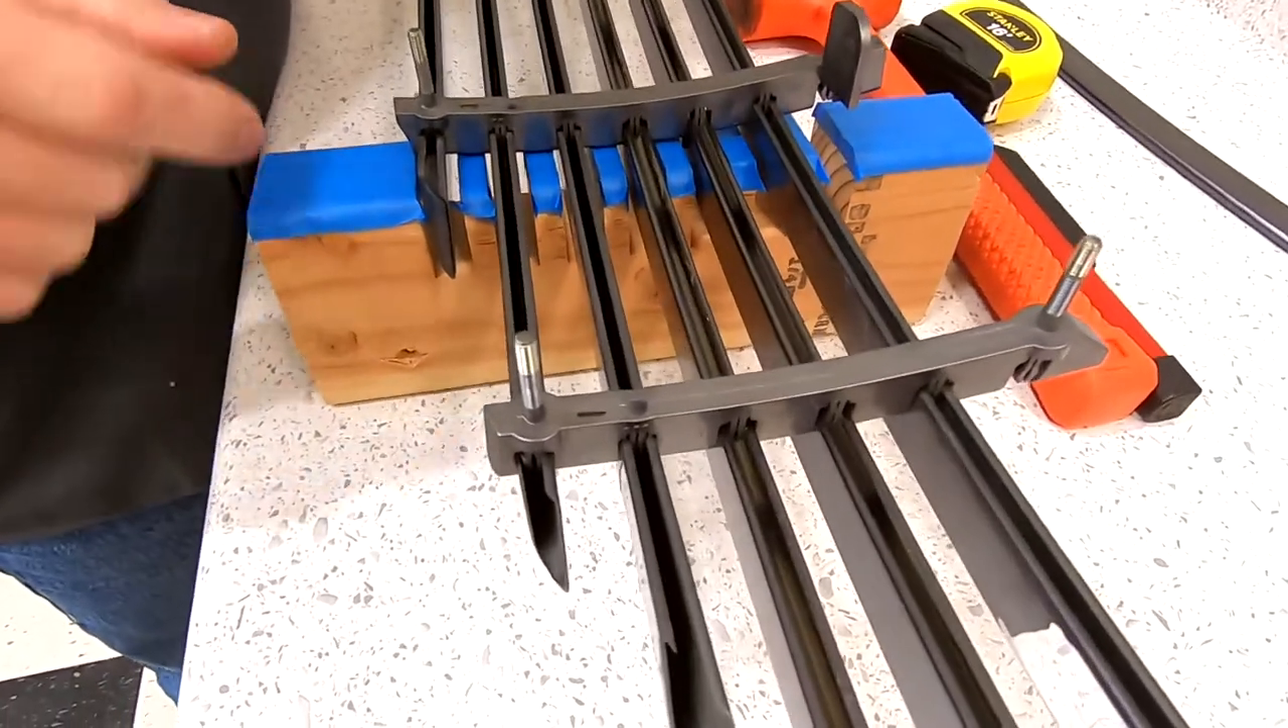And now I have basically a little support for every bar all in a row.